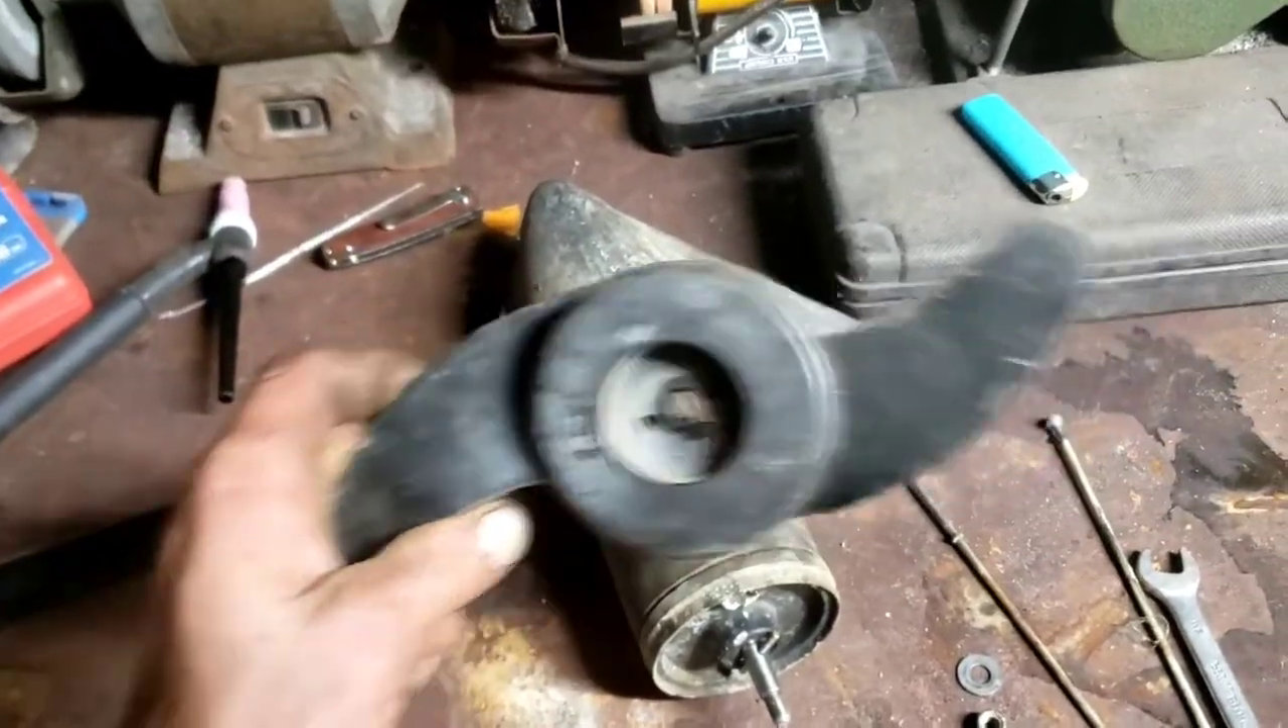There goes your prop. Prop's off.